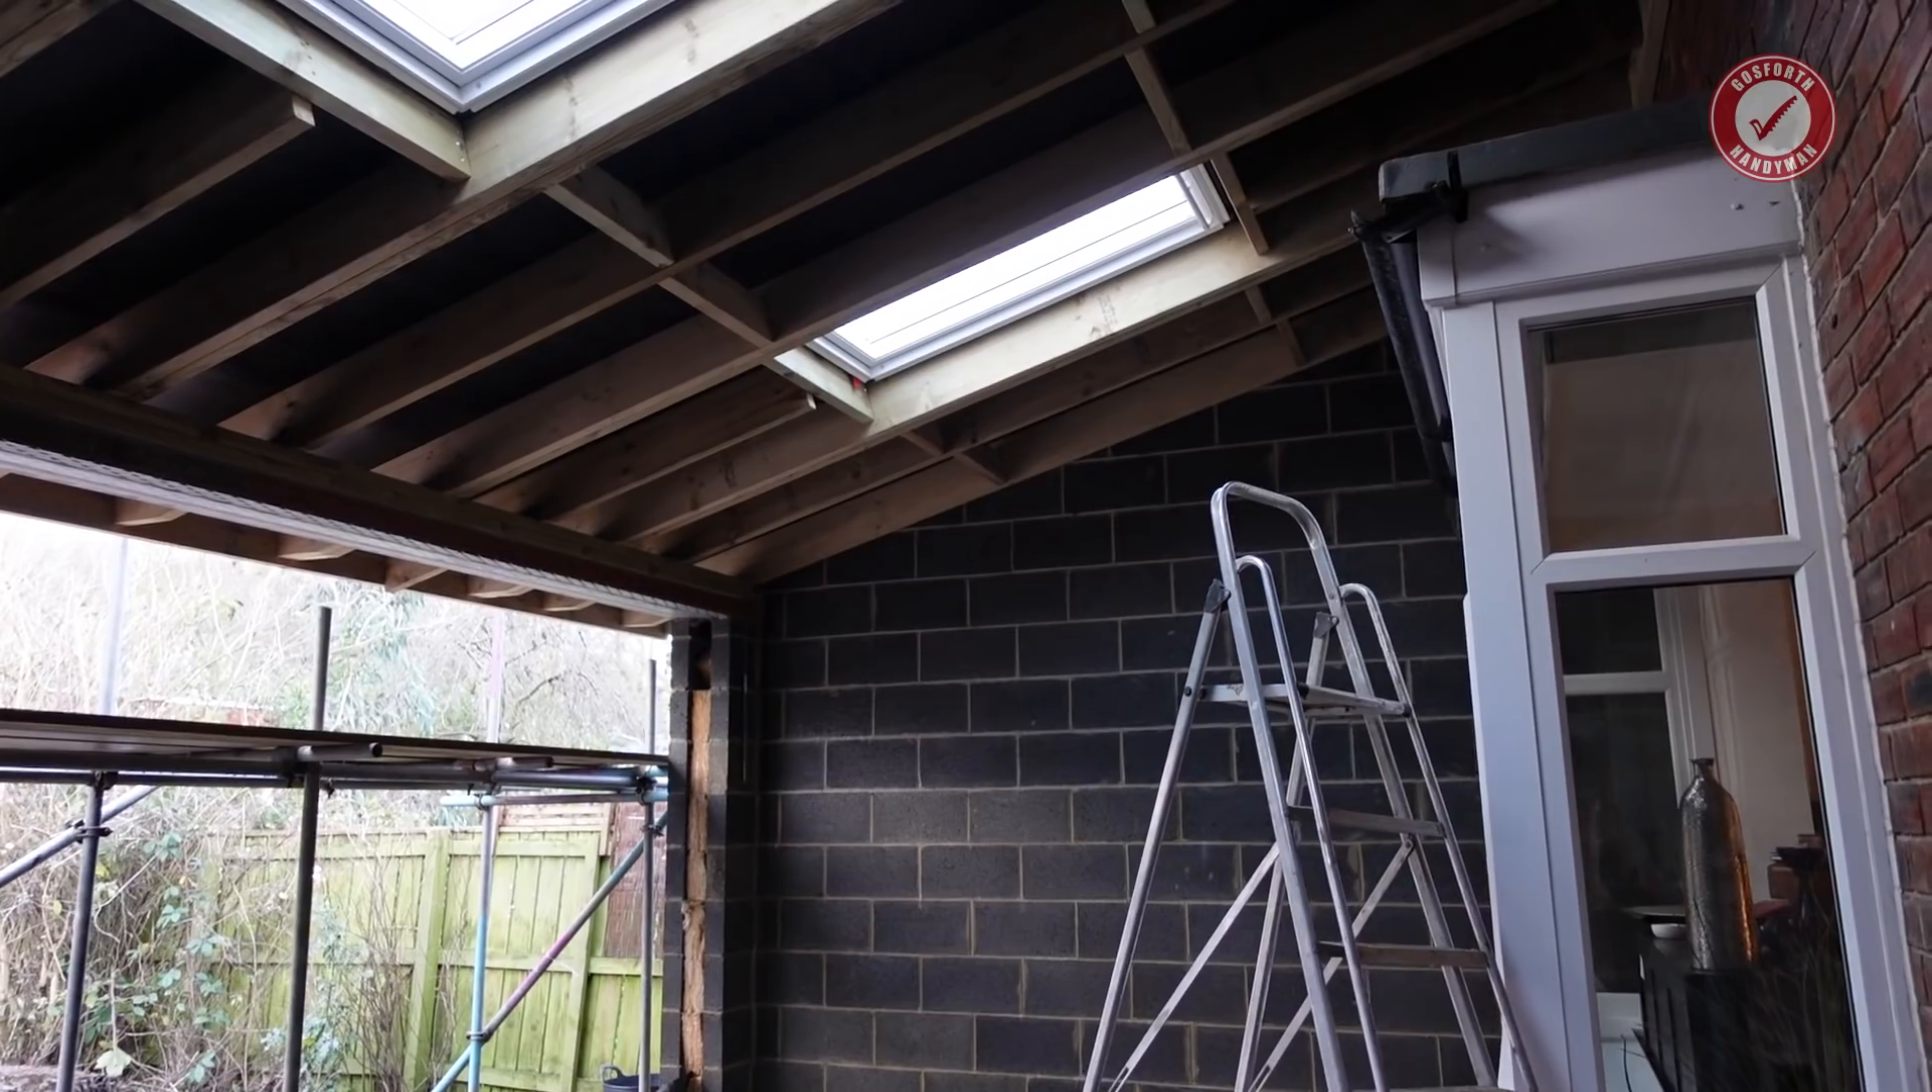And 48 hours ish later and here we are. We are done. We have a roof.